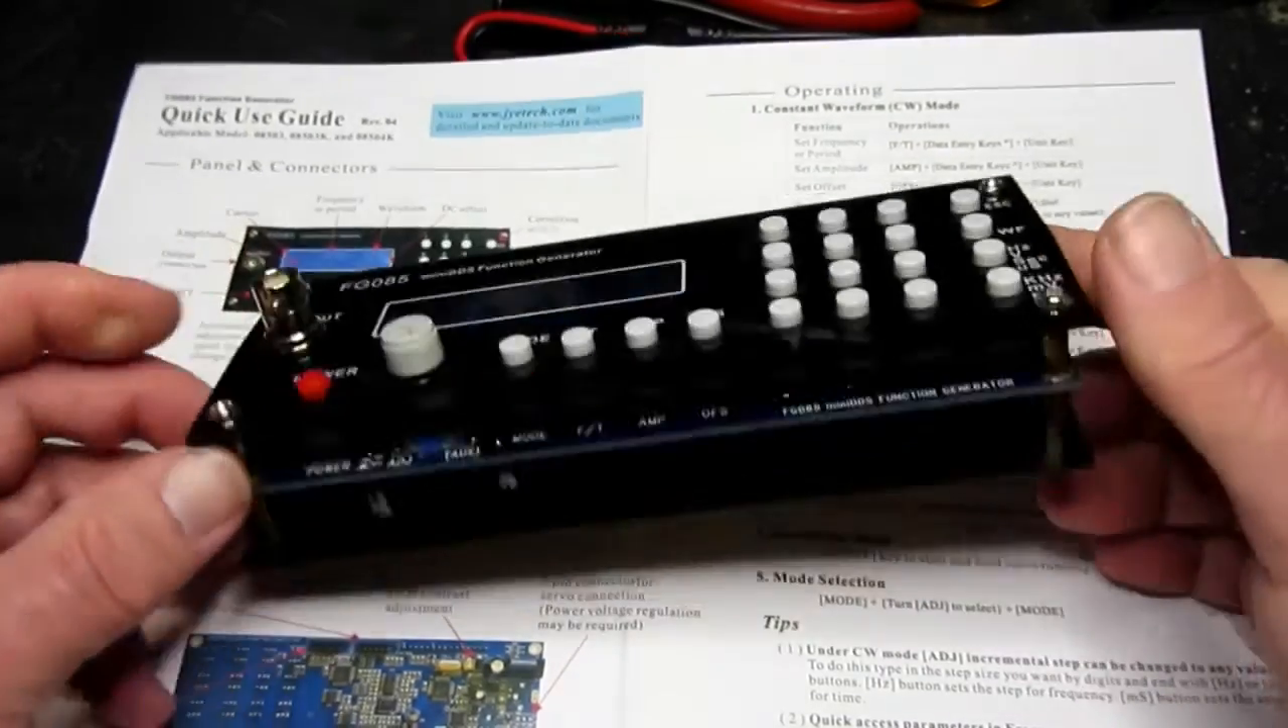So here is the unit now fully assembled and looks very neat indeed.